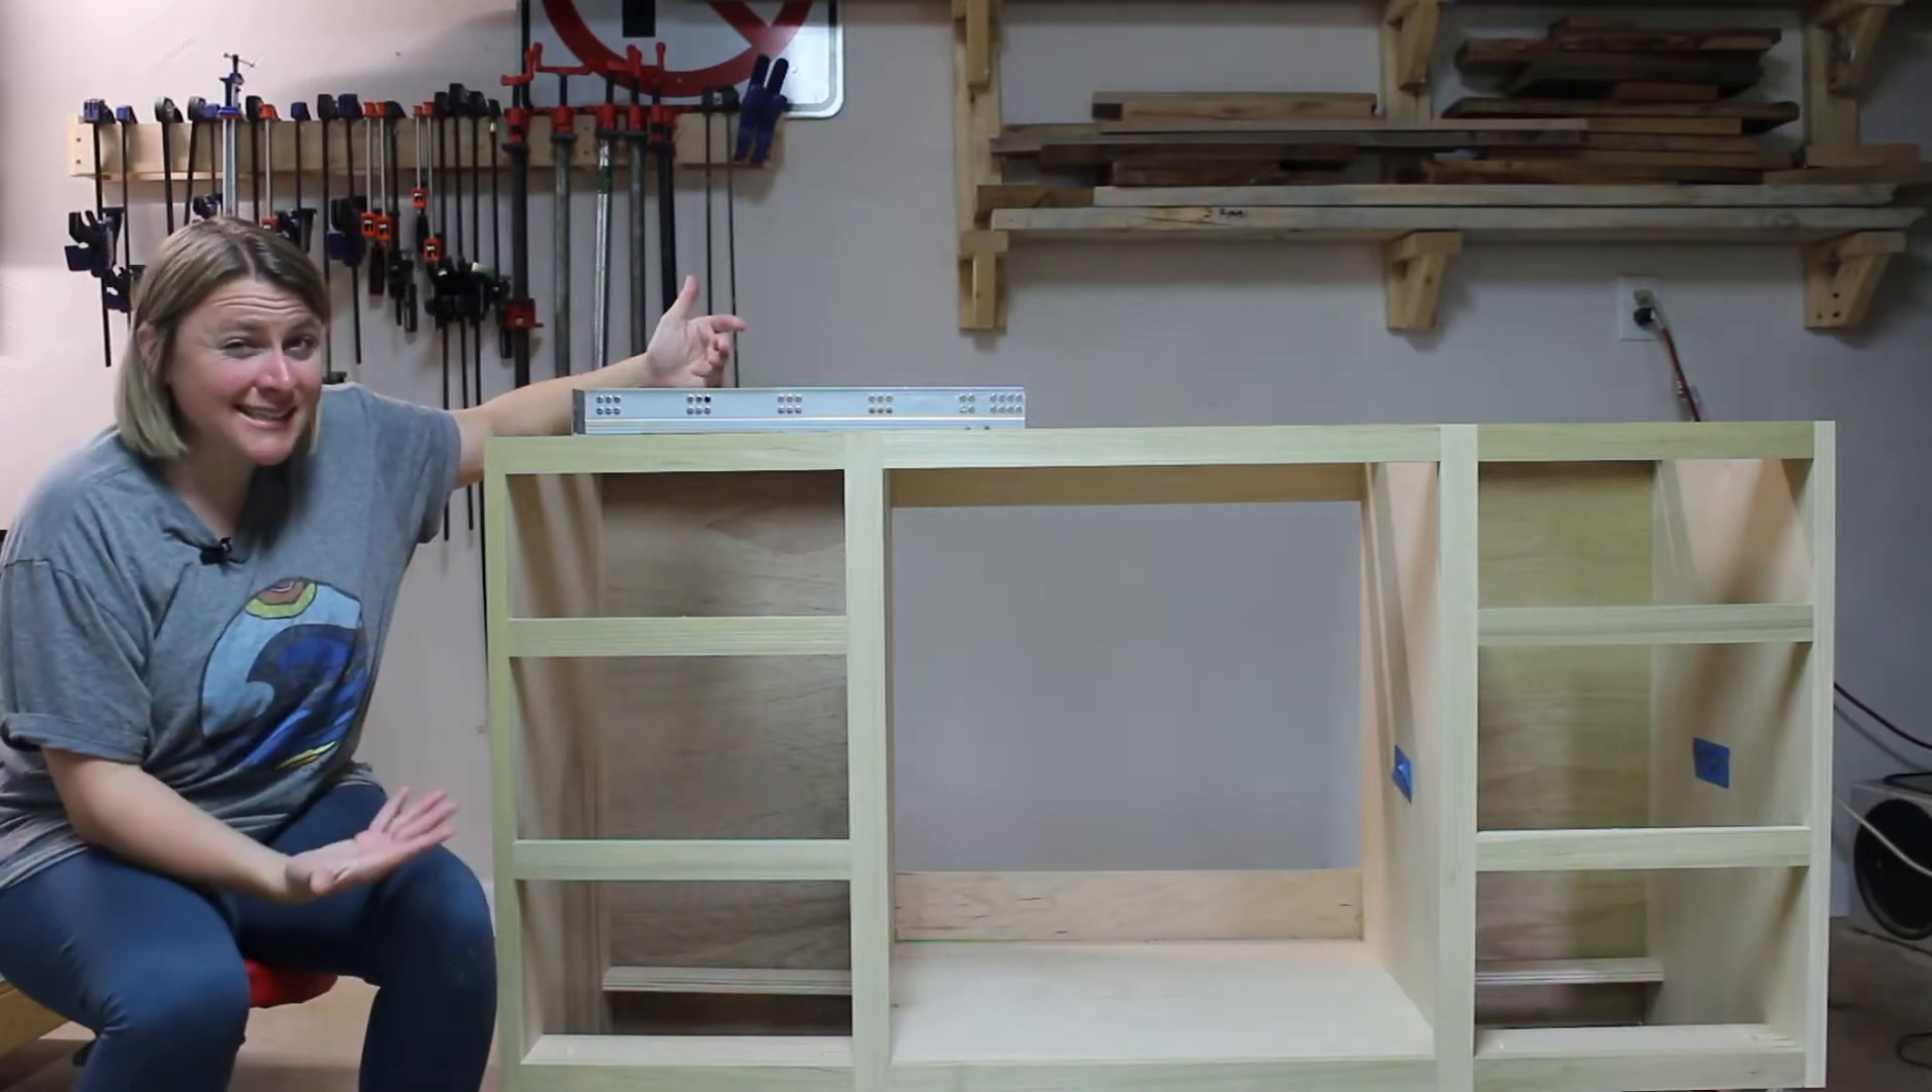All right, guys, I got the carcass, my vanity pretty much together here.